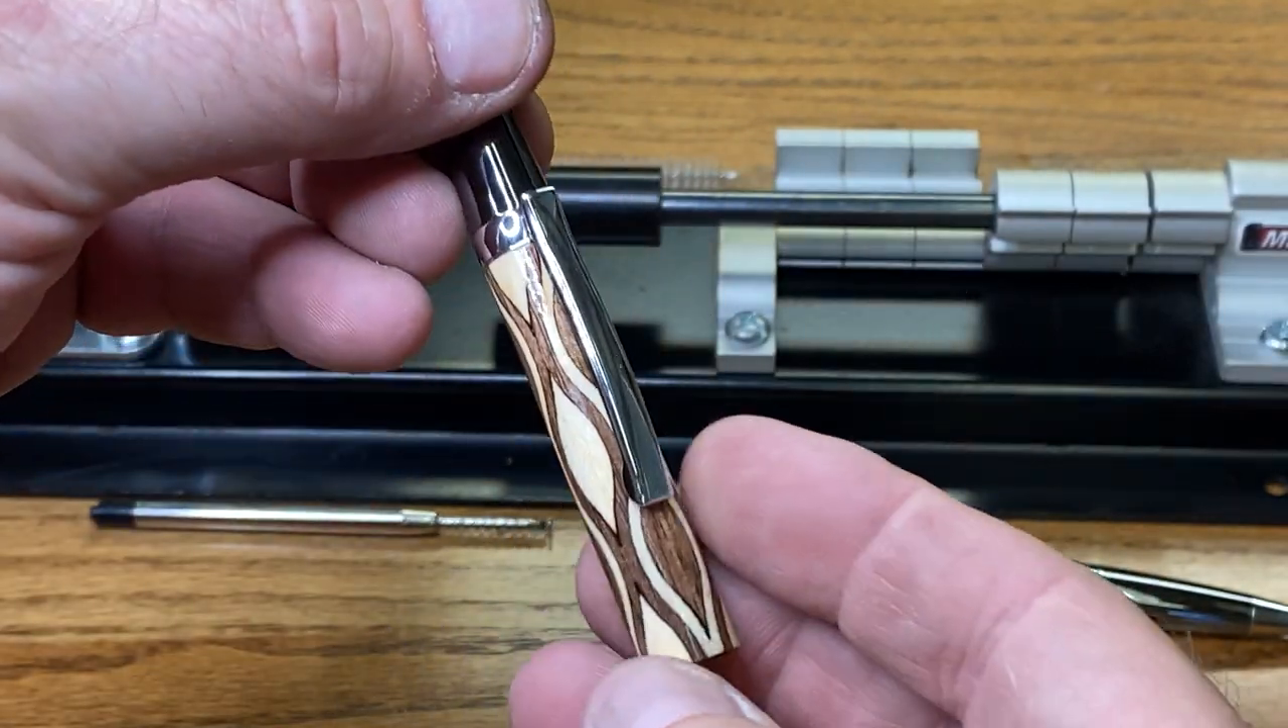Gorgeous looking fit there with the cap and the blank.